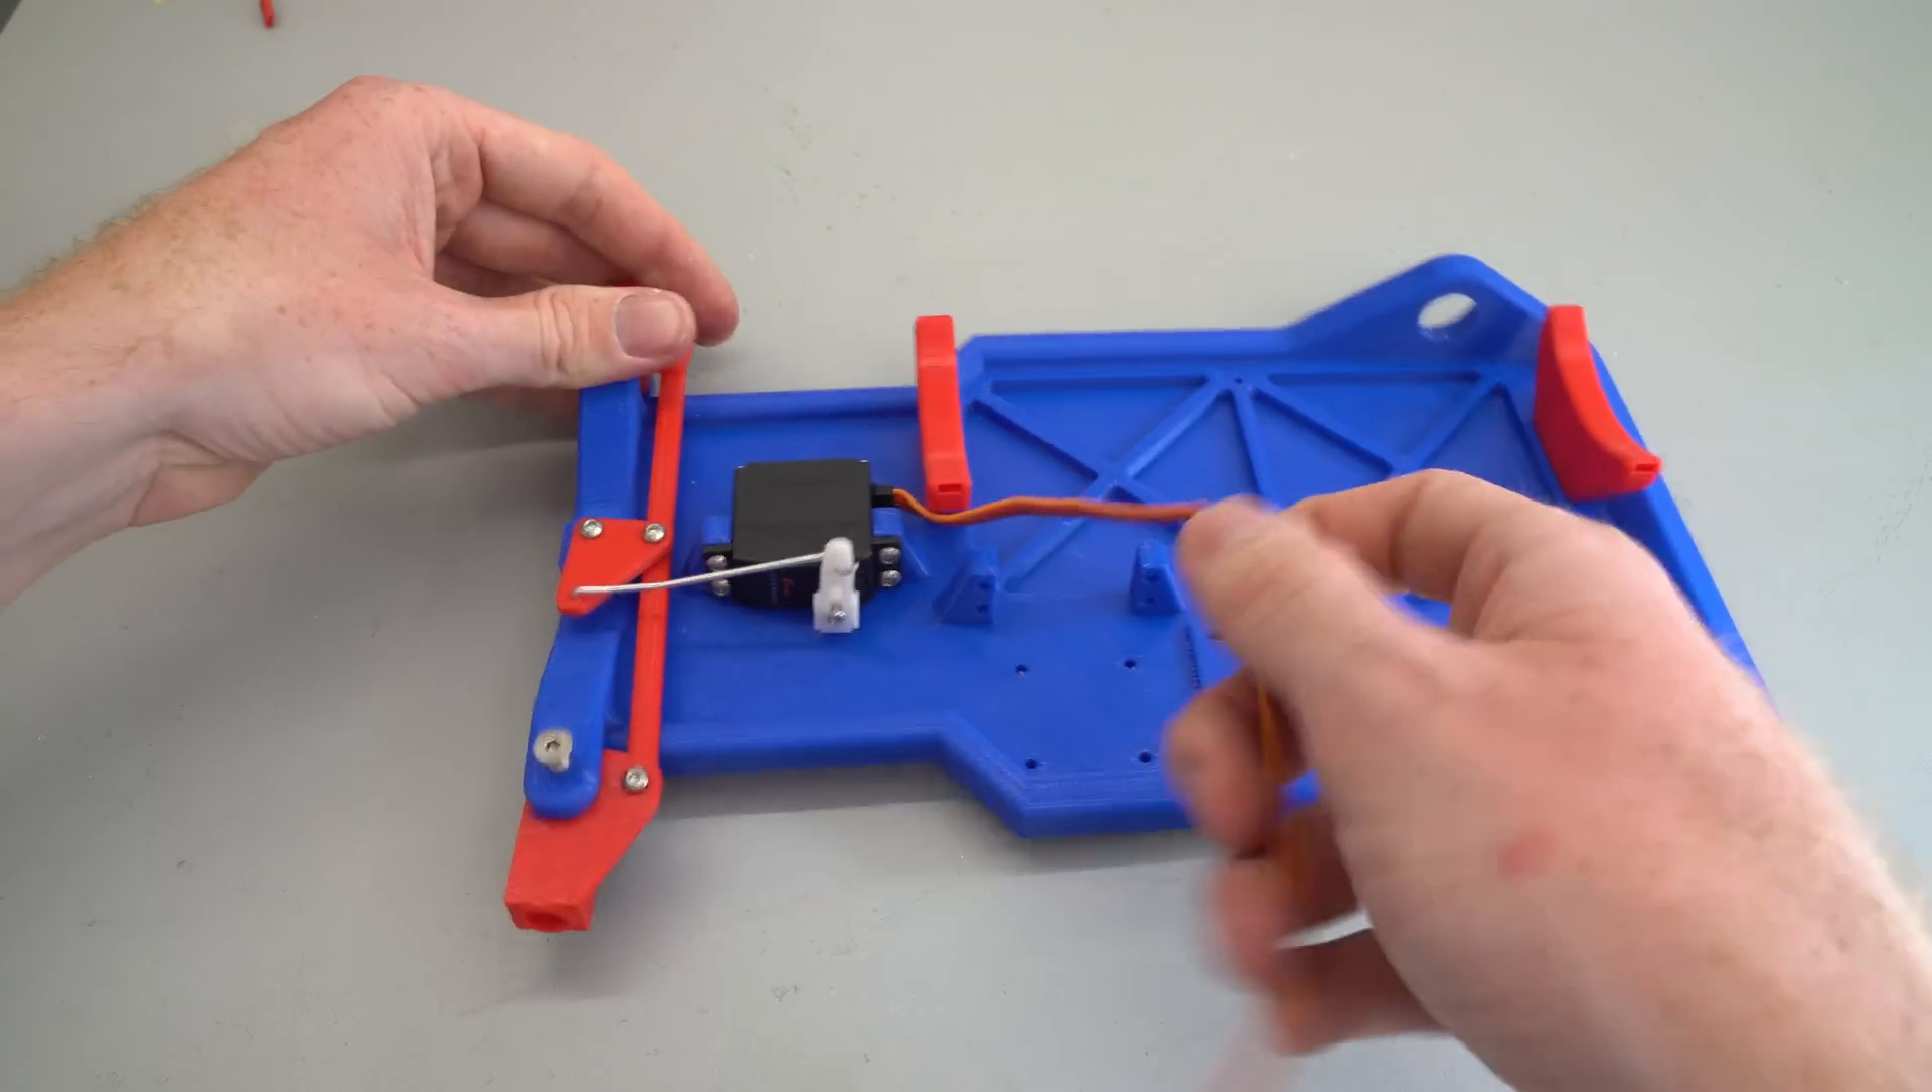So there we go, the bottle mount brackets are in position.